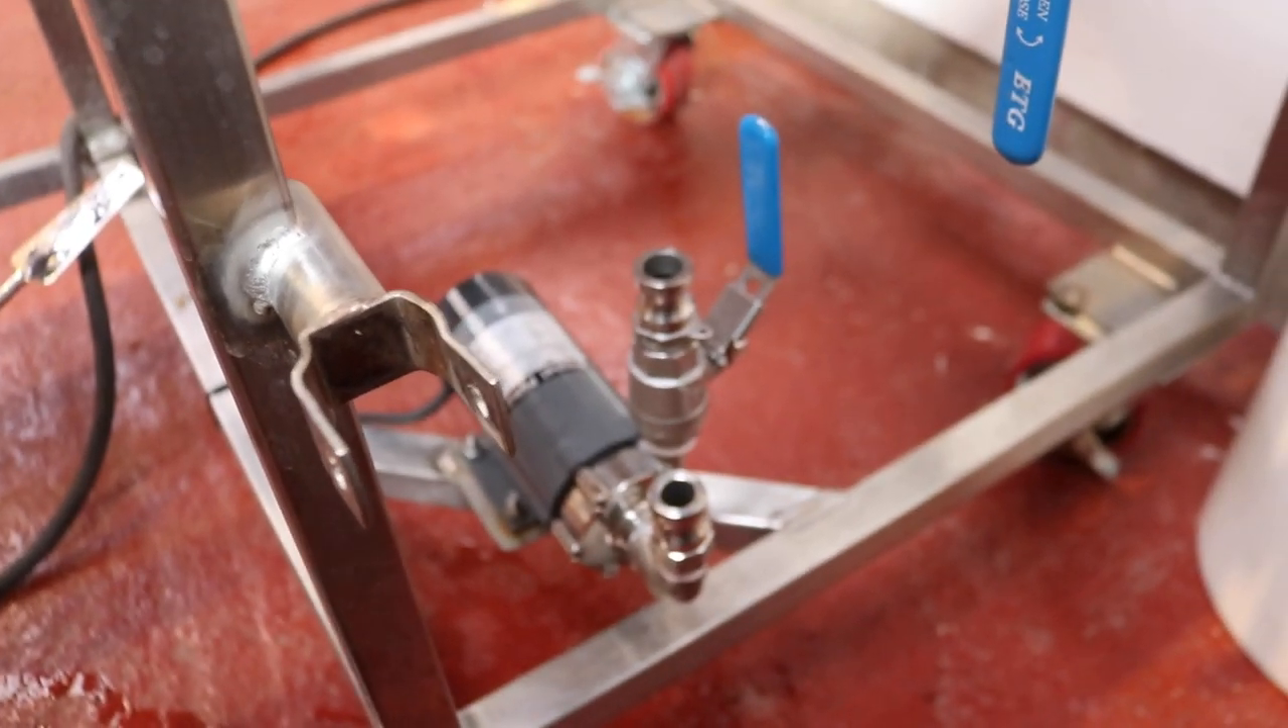So we've now installed a valve on the outlet of this pump.